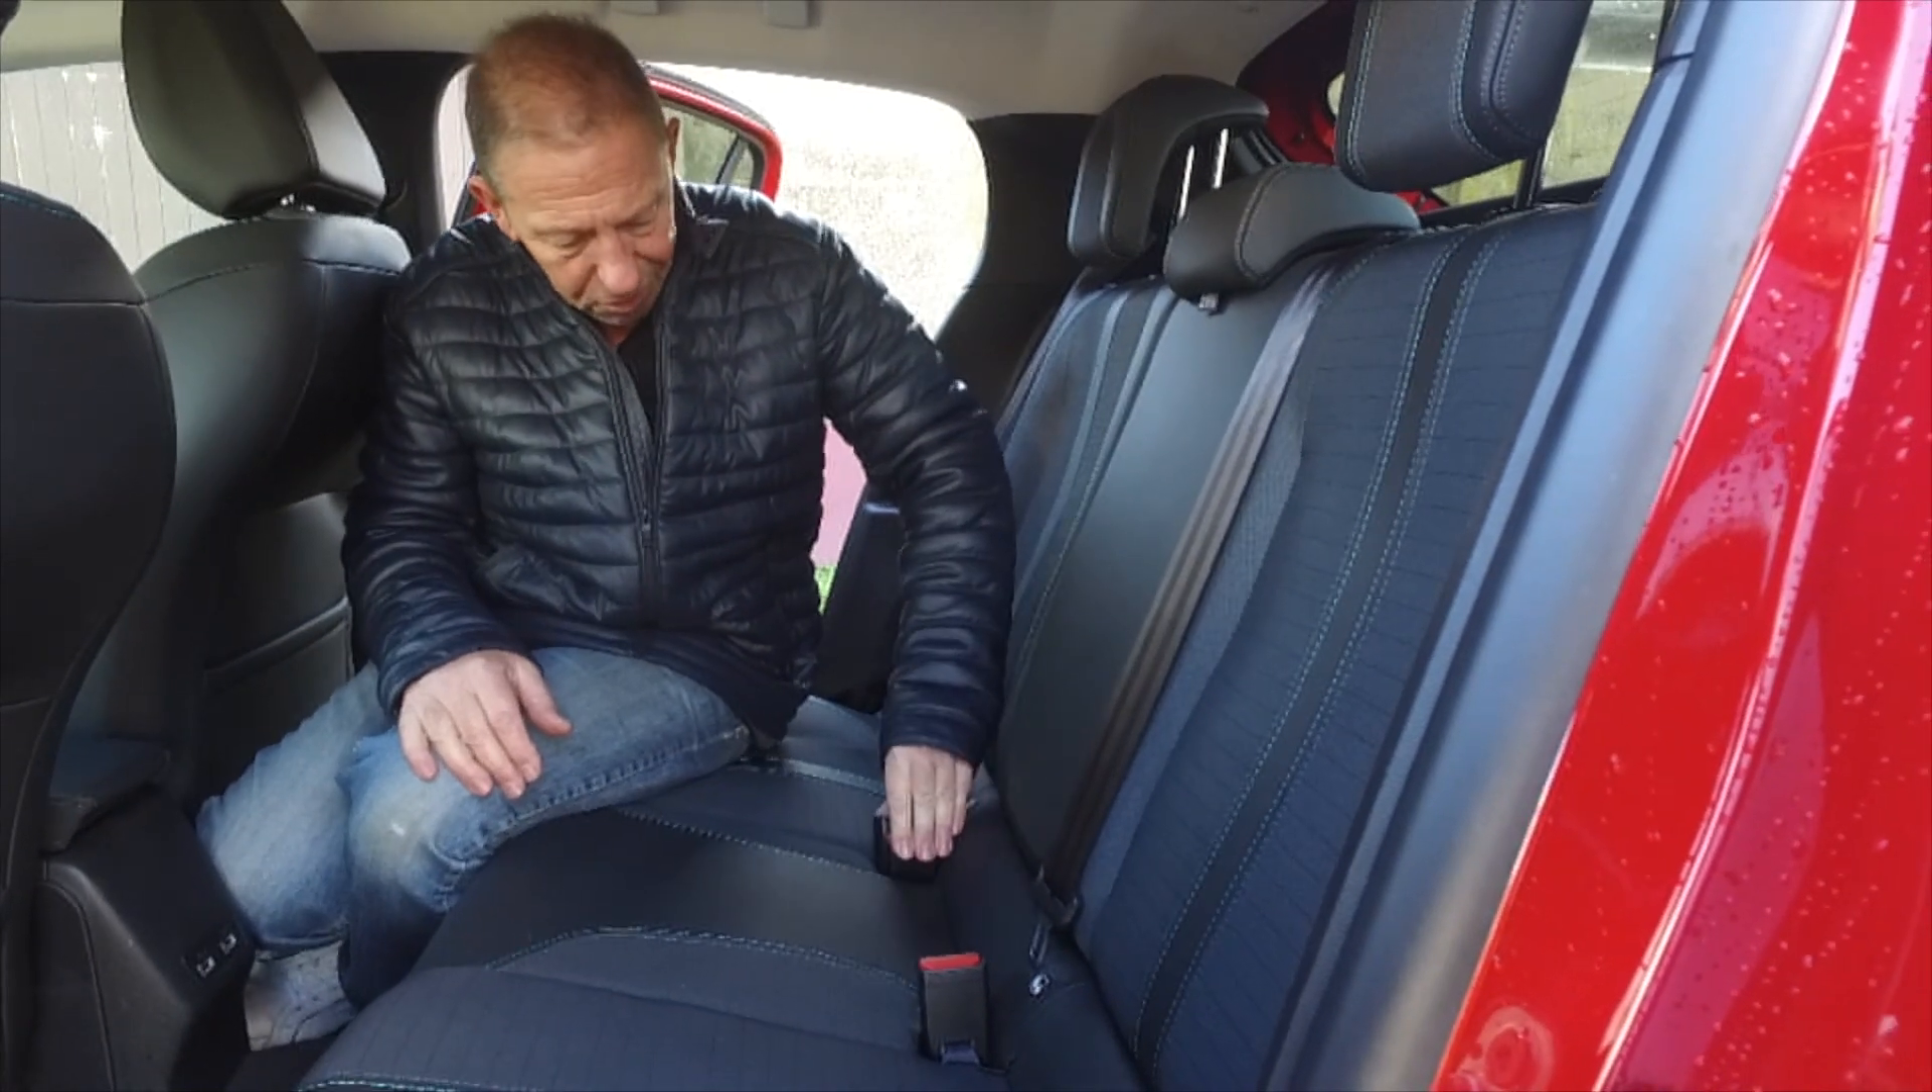I've noticed that the seat belts don't sit back in they are designed to be hidden down there but for some reason they just keep popping back out again.